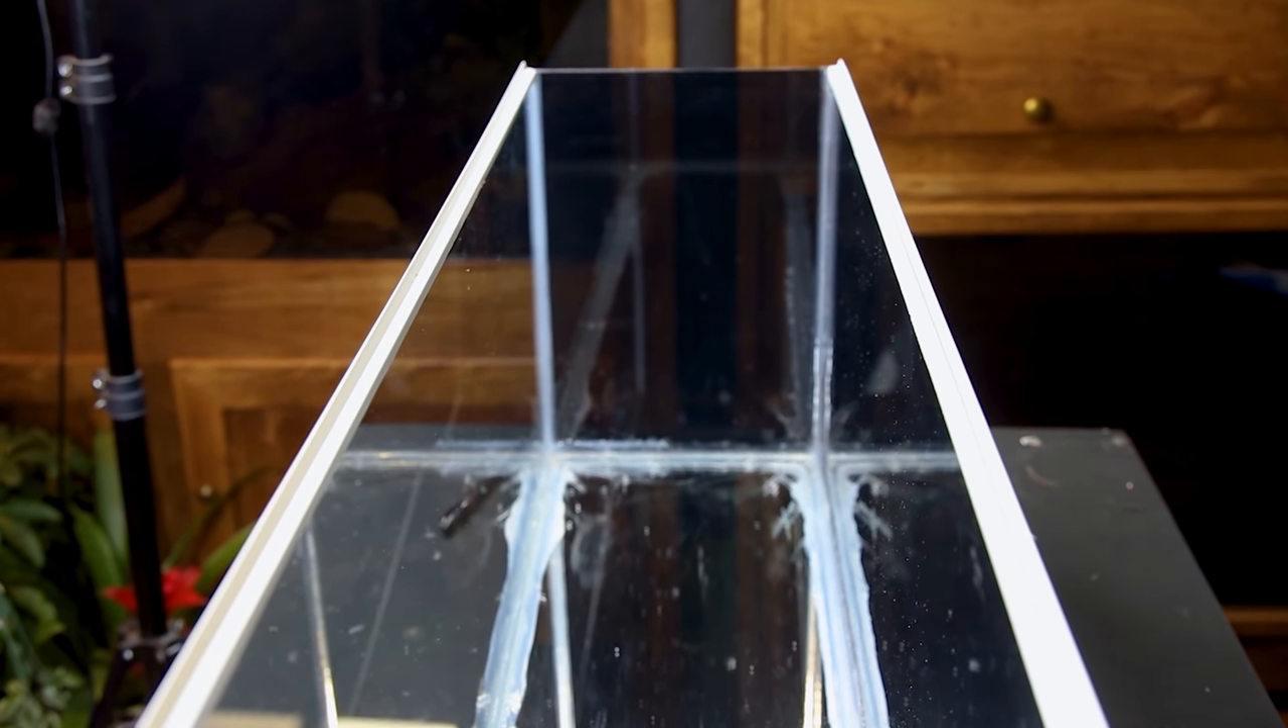These pieces fit perfectly over the glass and are a great solution for the lid.